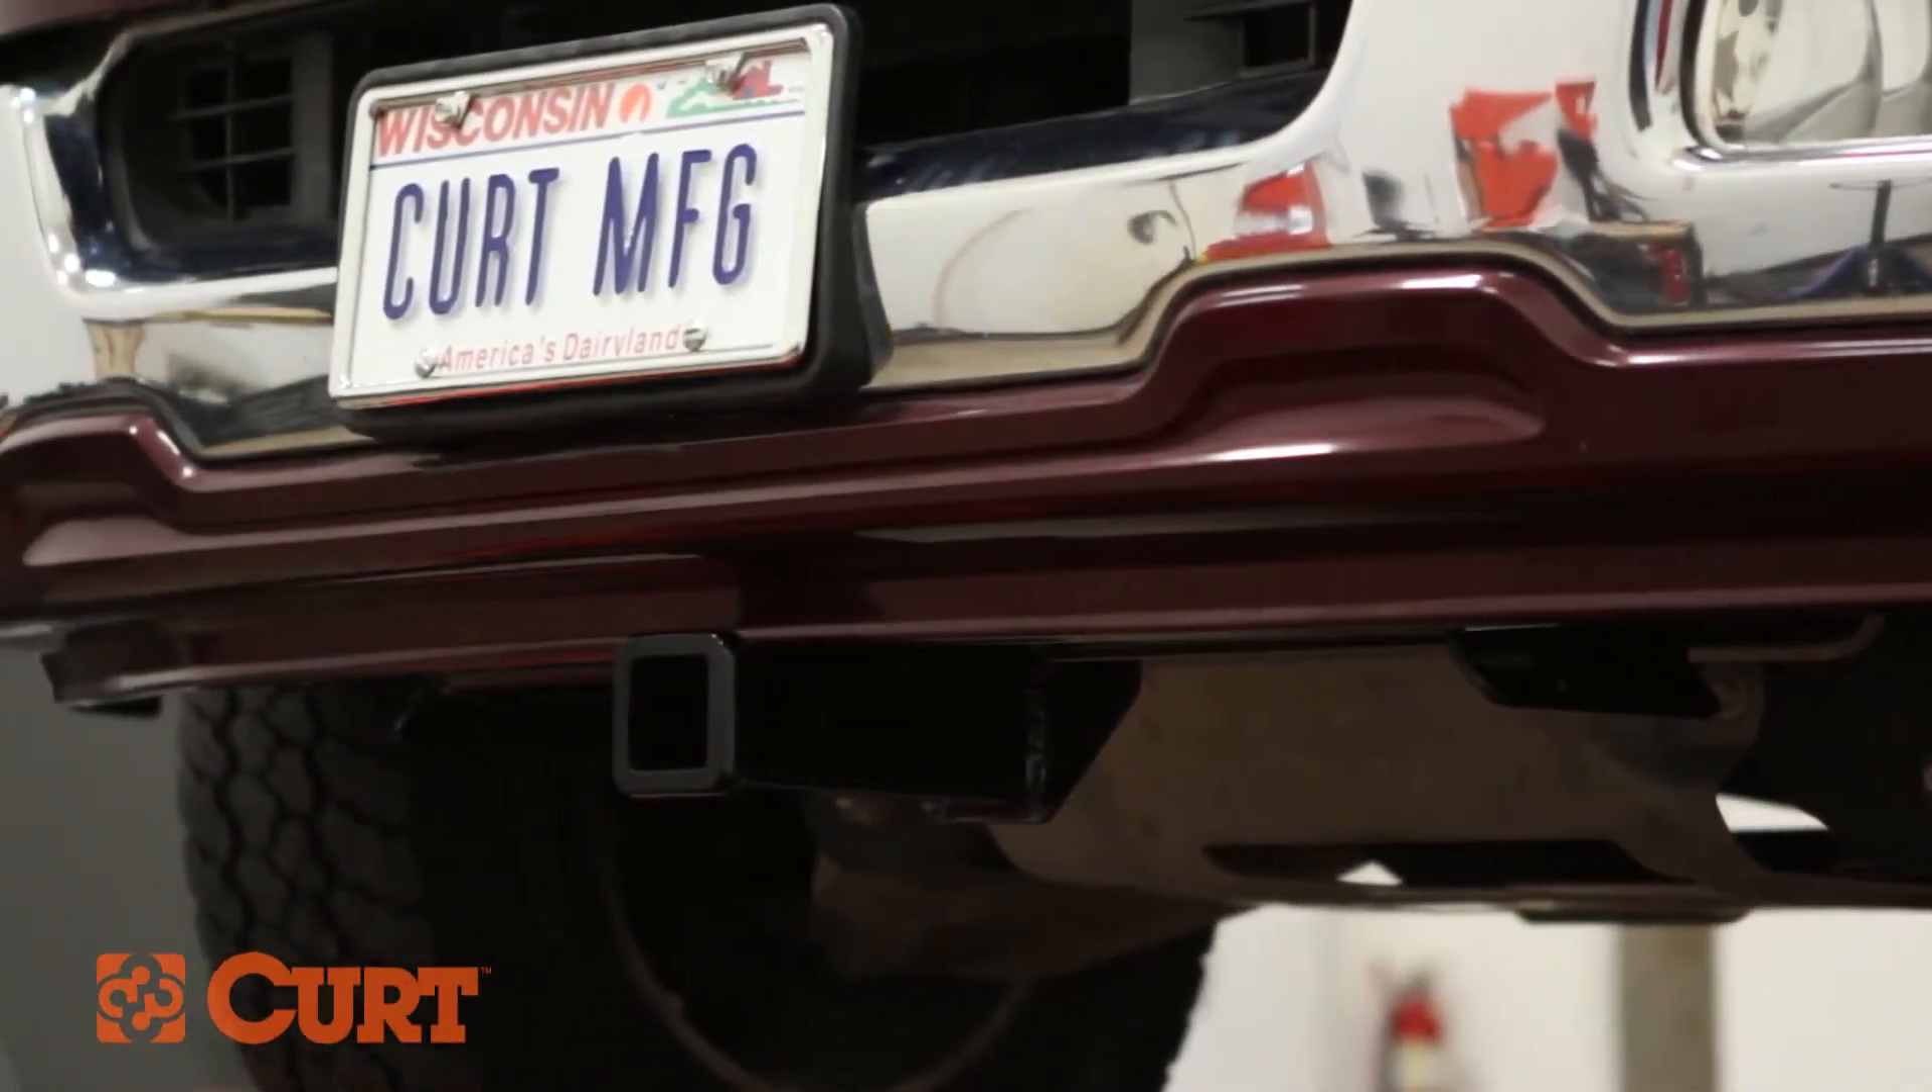This completes the installation of the Curt 31352 front mount receiver hitch on the 2004 Lincoln Mark V. Still need a winch mount or cargo carrier?